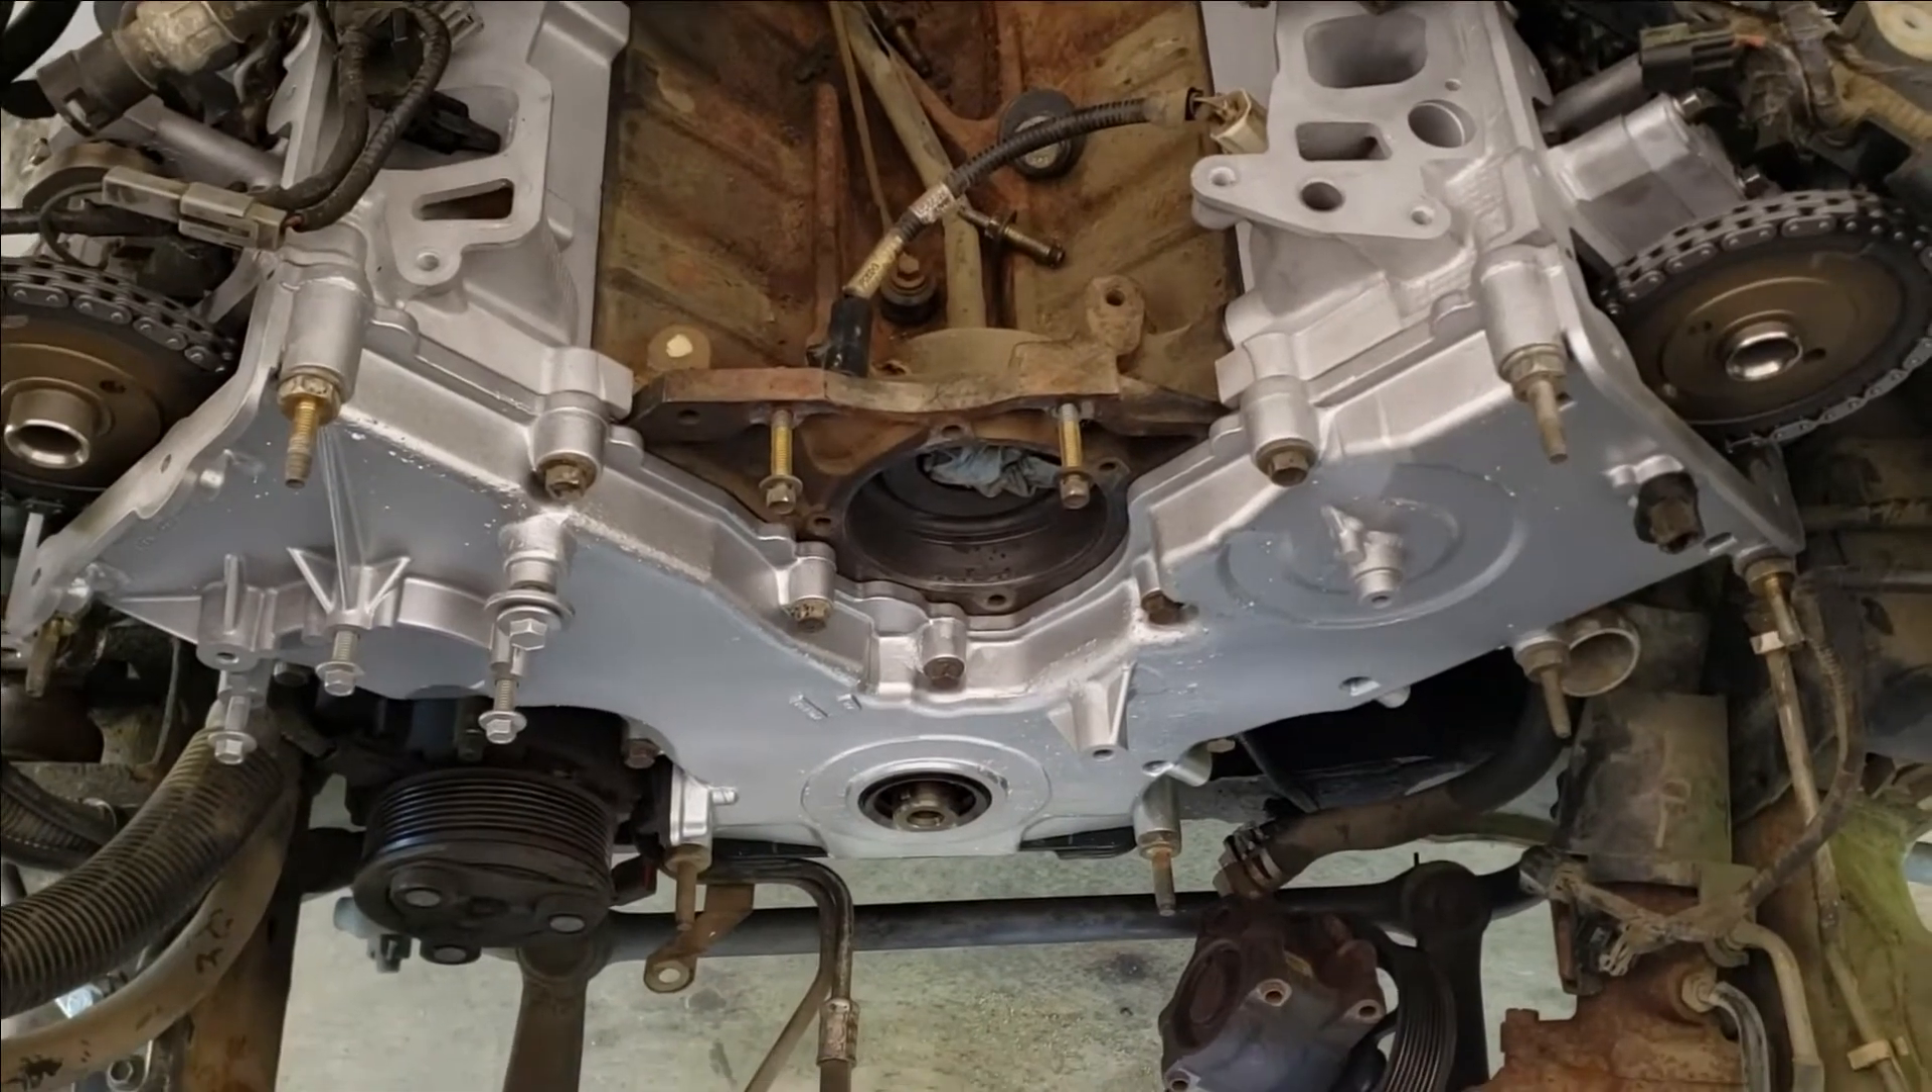So, um, okay, got the front cover on.